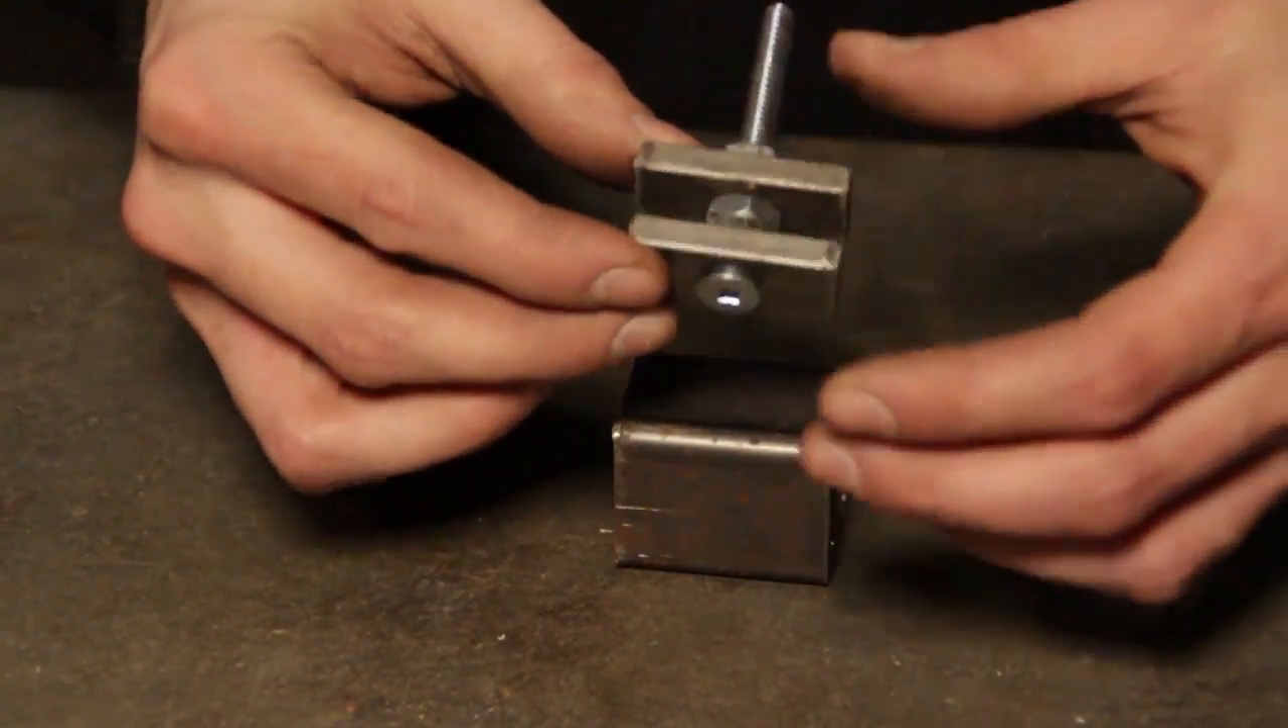So I've clamped the two pieces of steel using a bolt, and now I'm going to weld it onto our piece which will fit onto the leg brace.